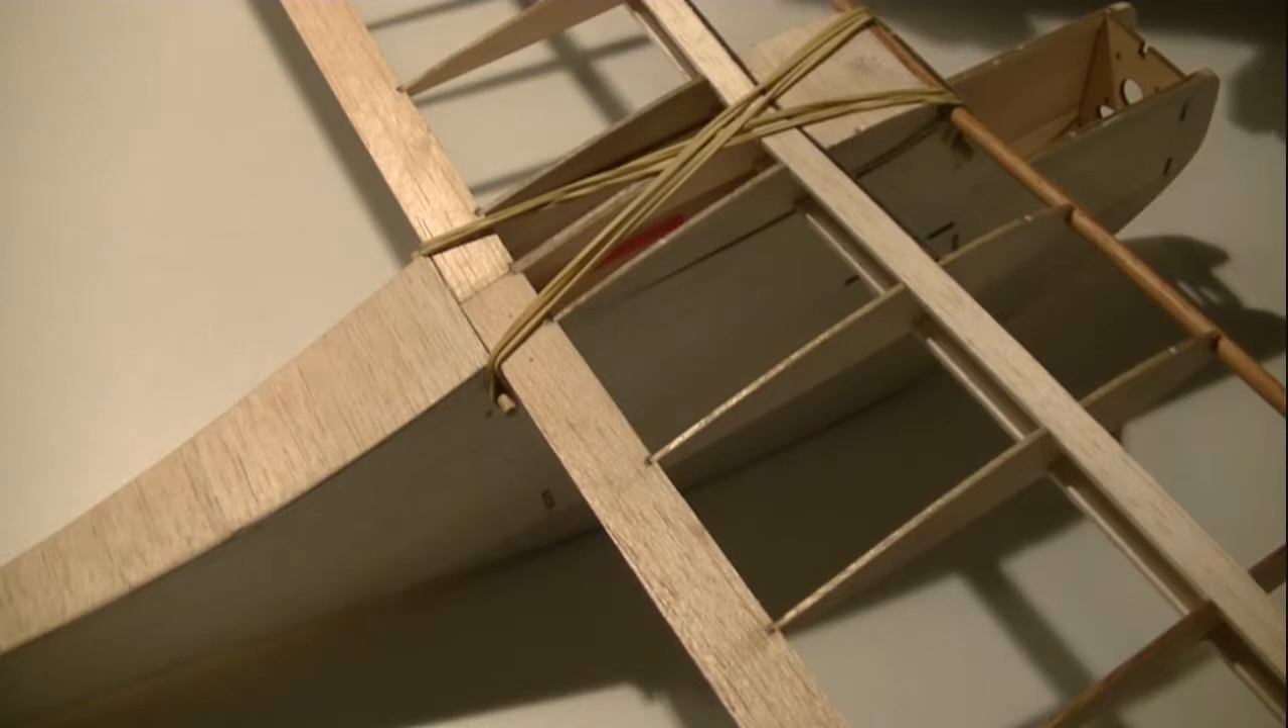Voilà, l'aile est positionnée sur le fuselage.